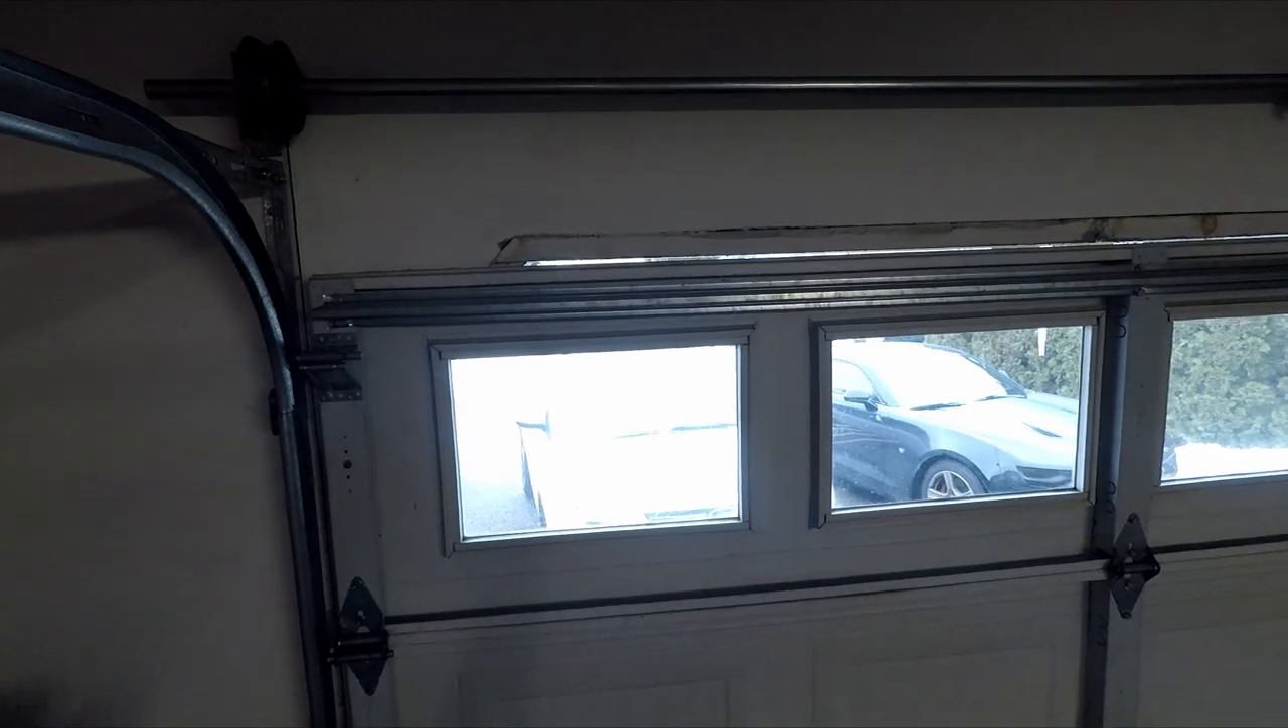And by moving the garage door down, it's created this huge gap up top.